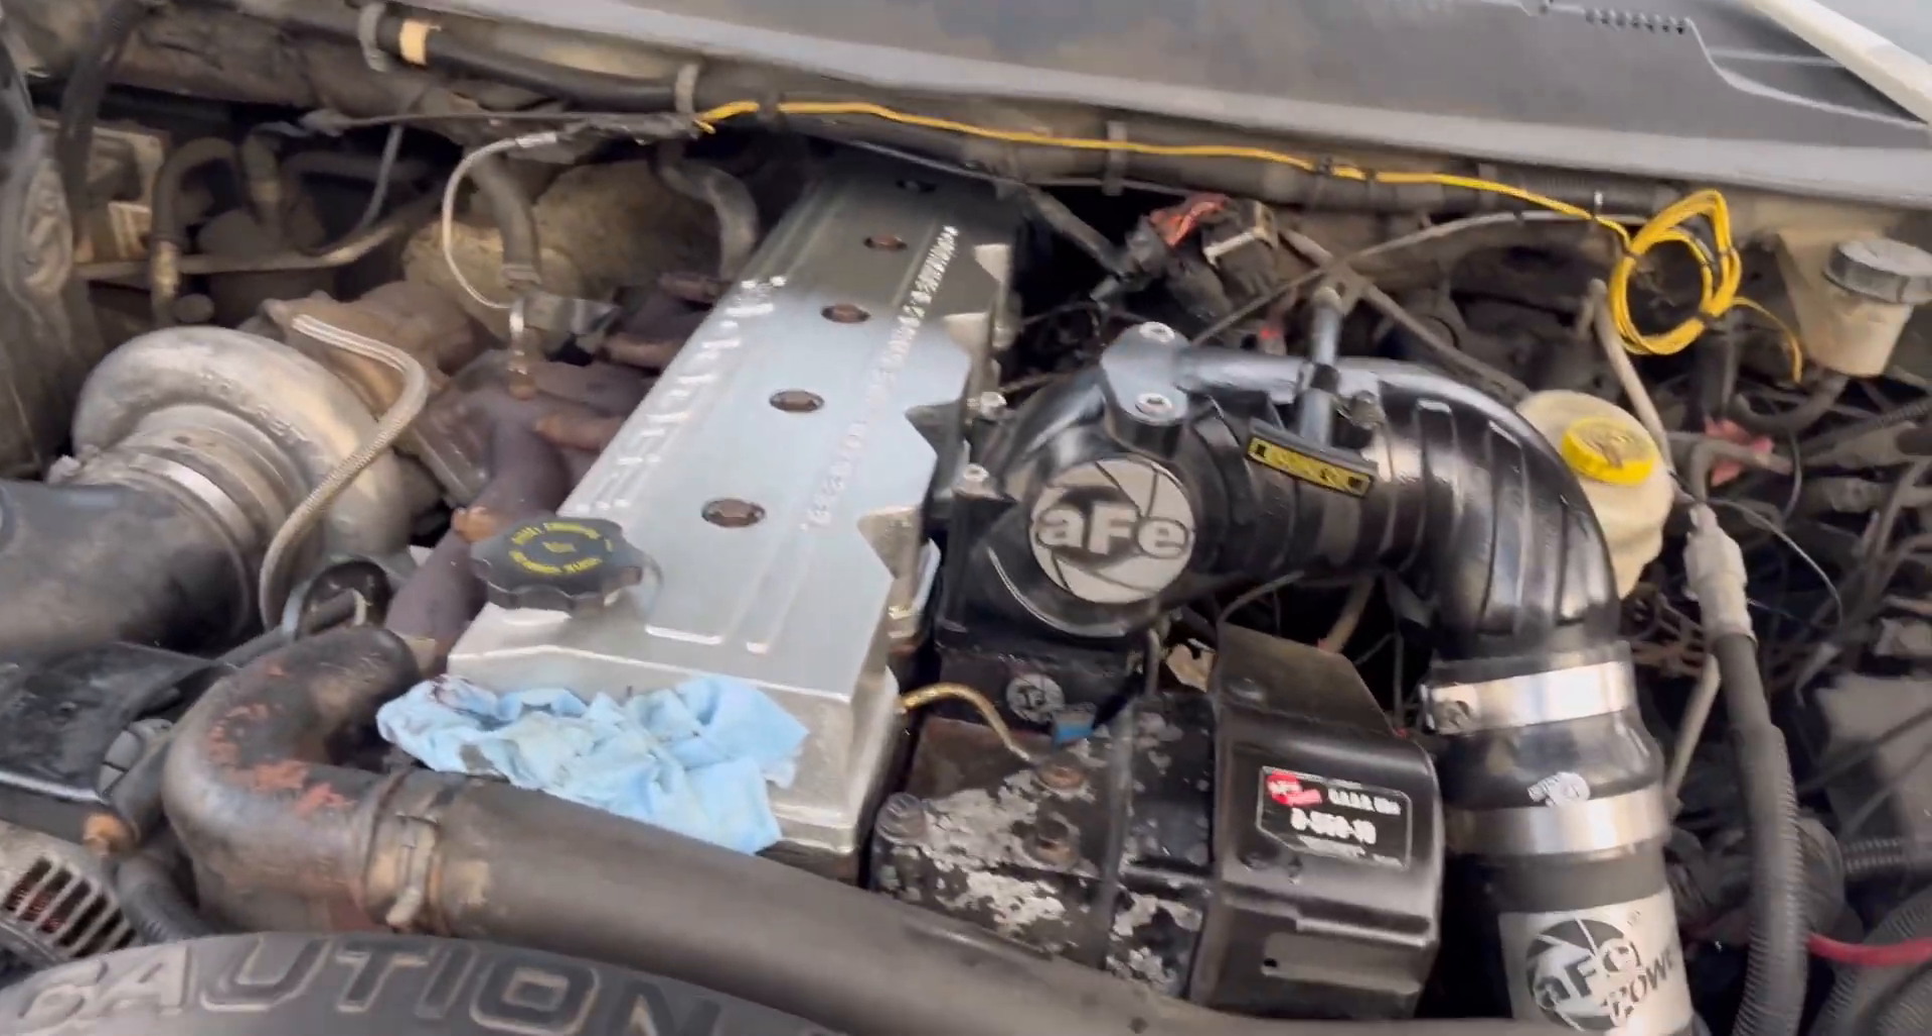So that's my valve cover back on.